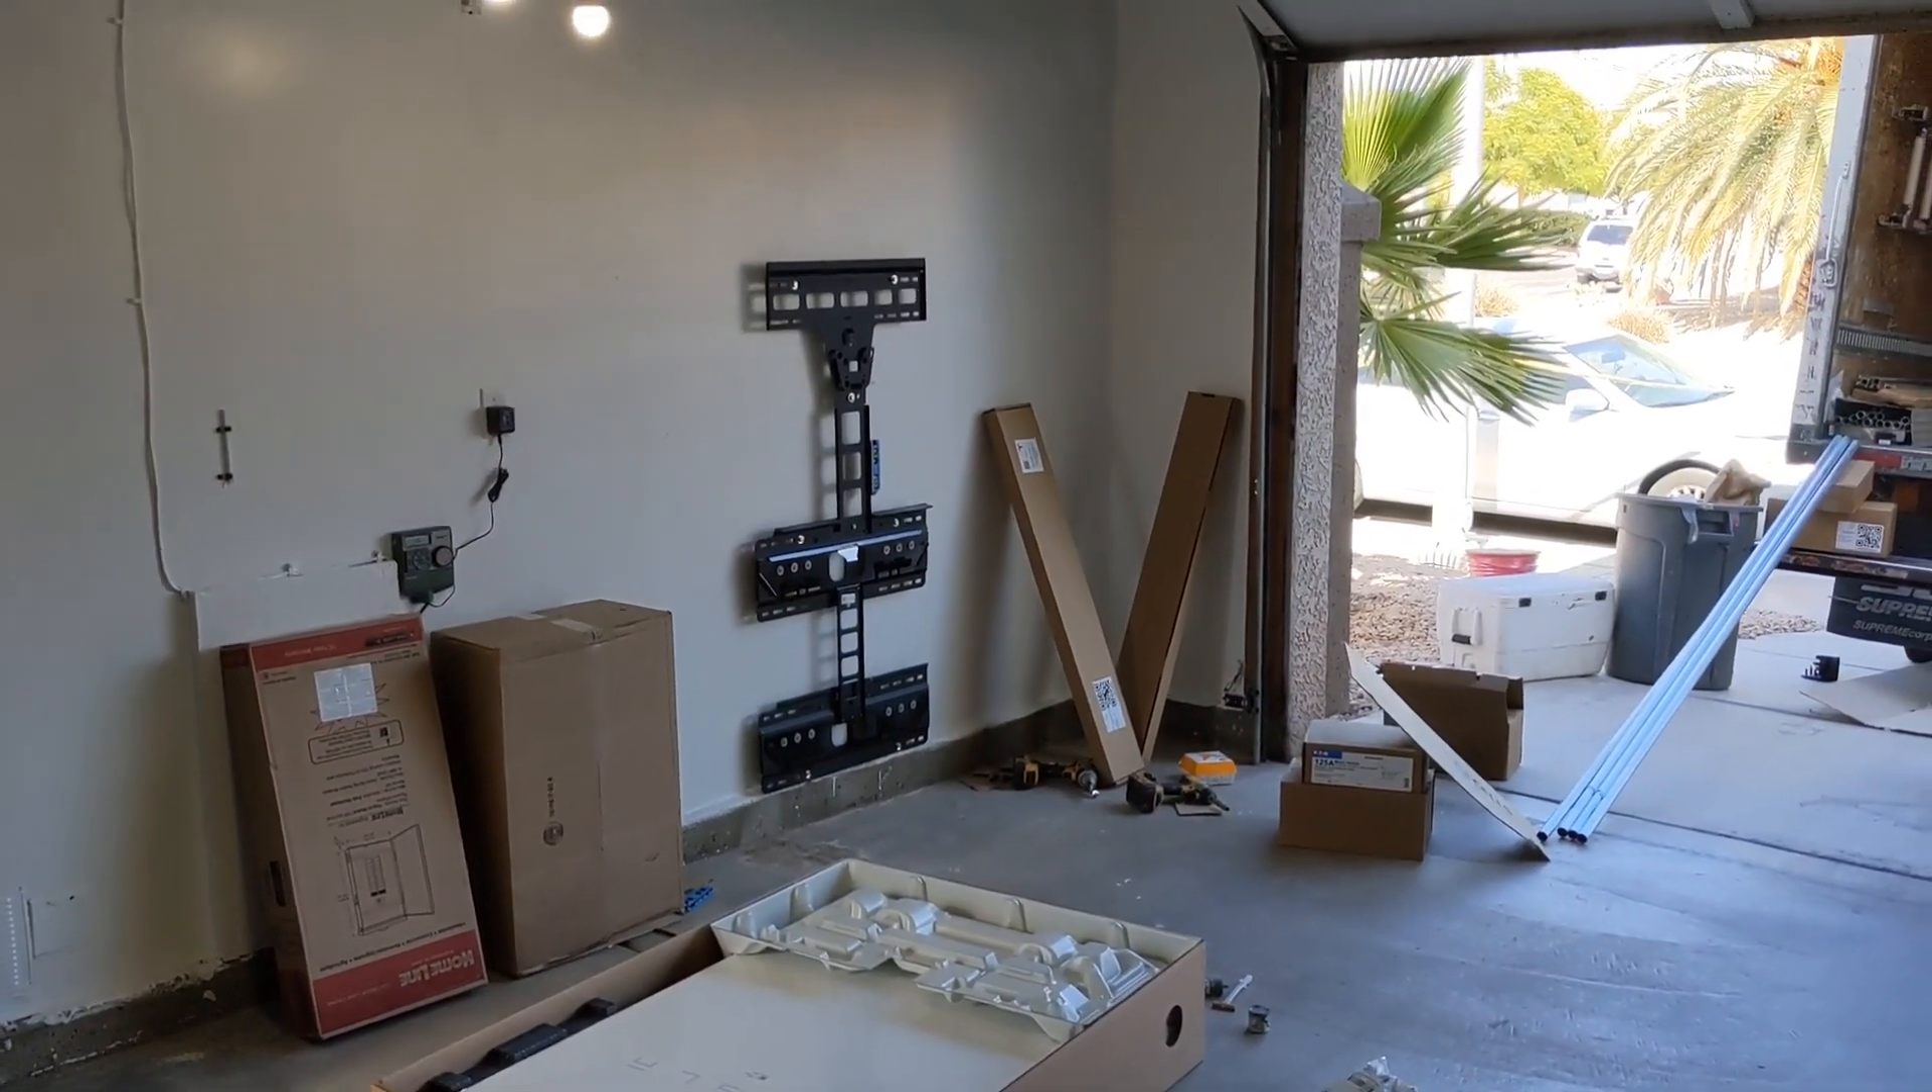The mount the wall mount for the powerwall is on the wall now.